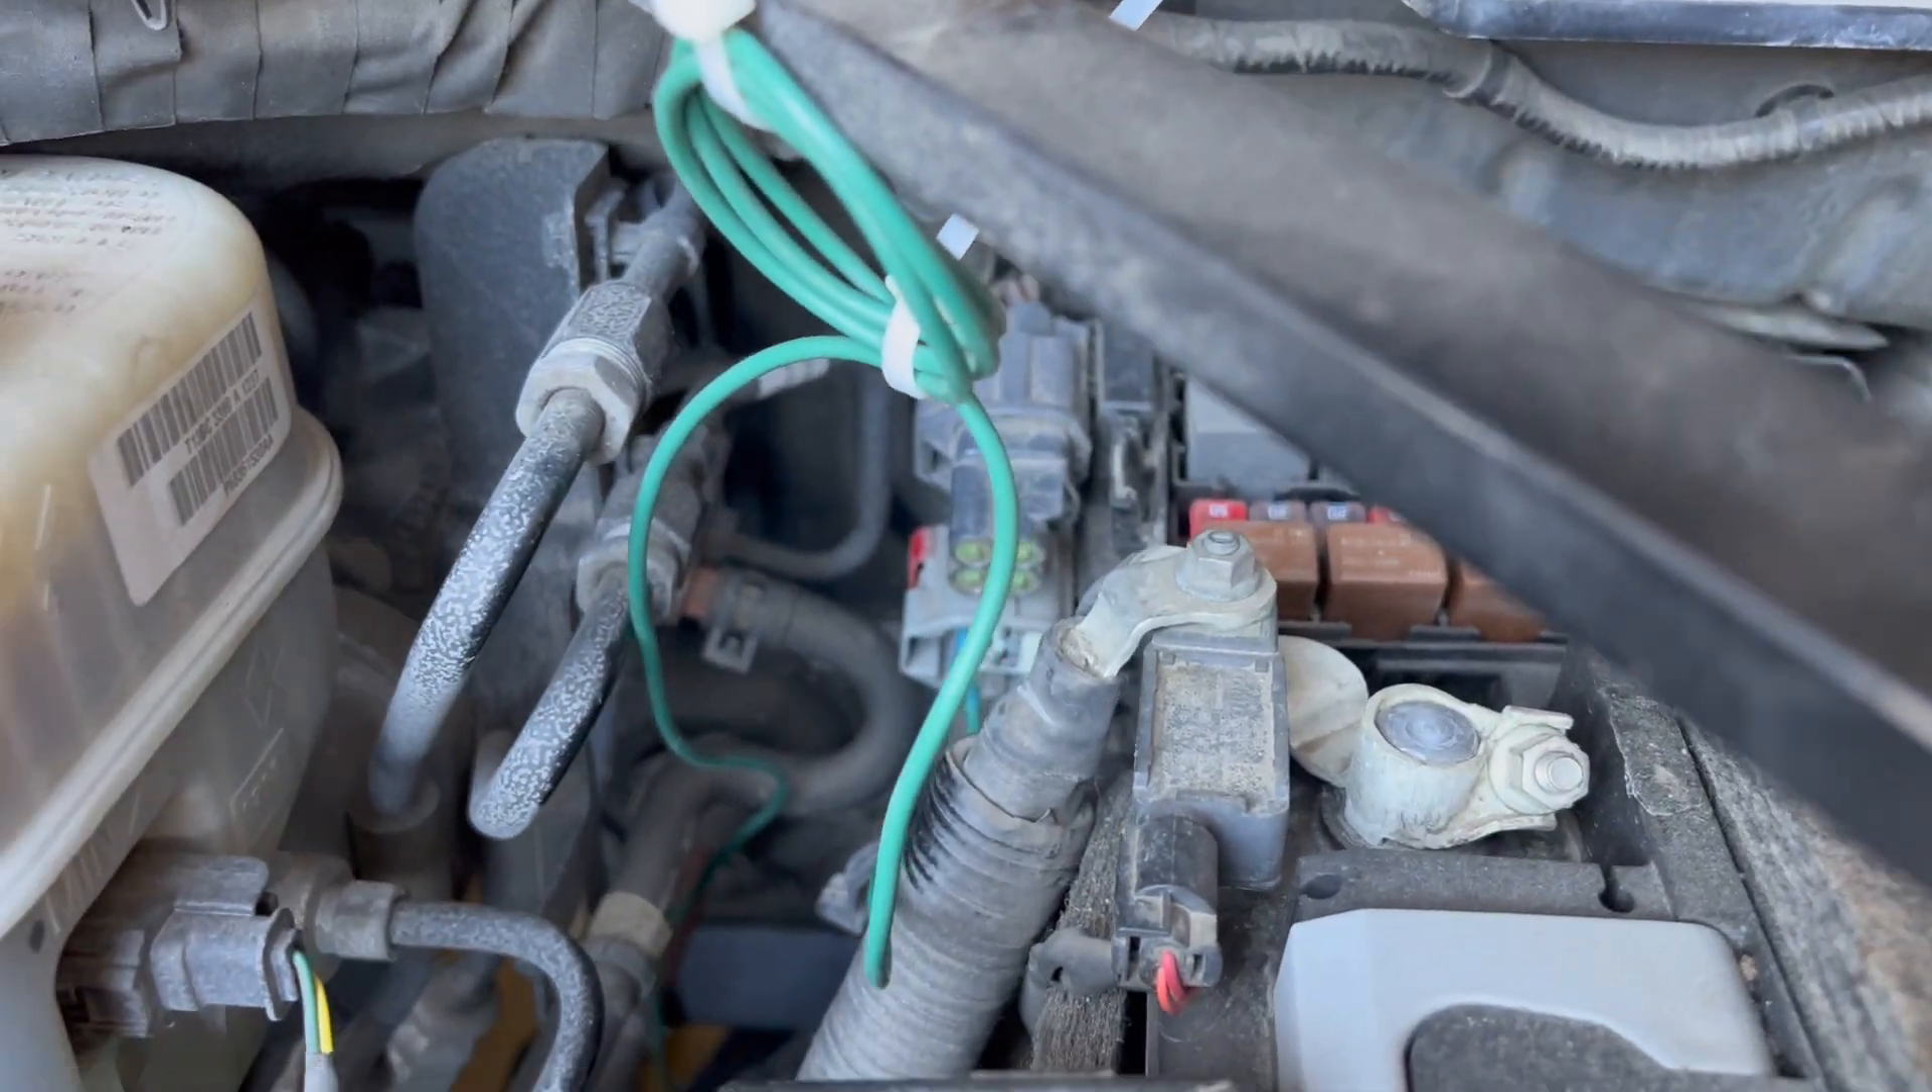I've got the wires just hanging right now.